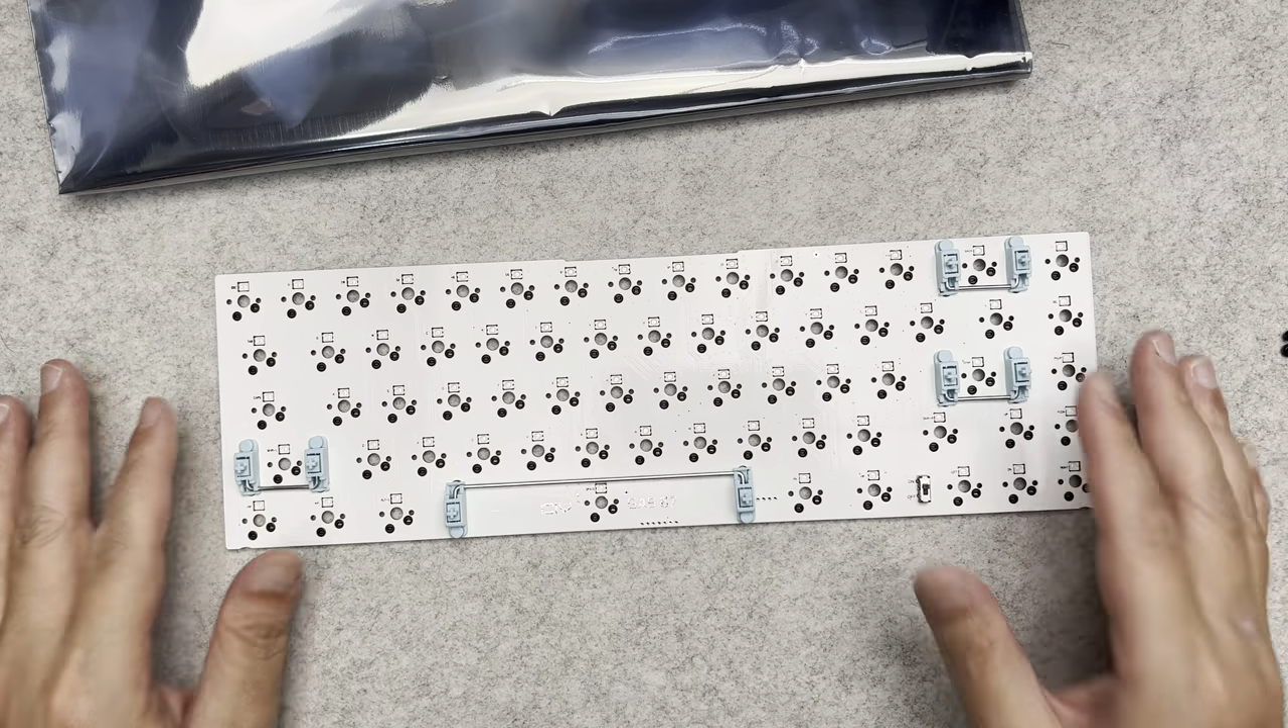I'm done with installing the stabilizers and the wires.